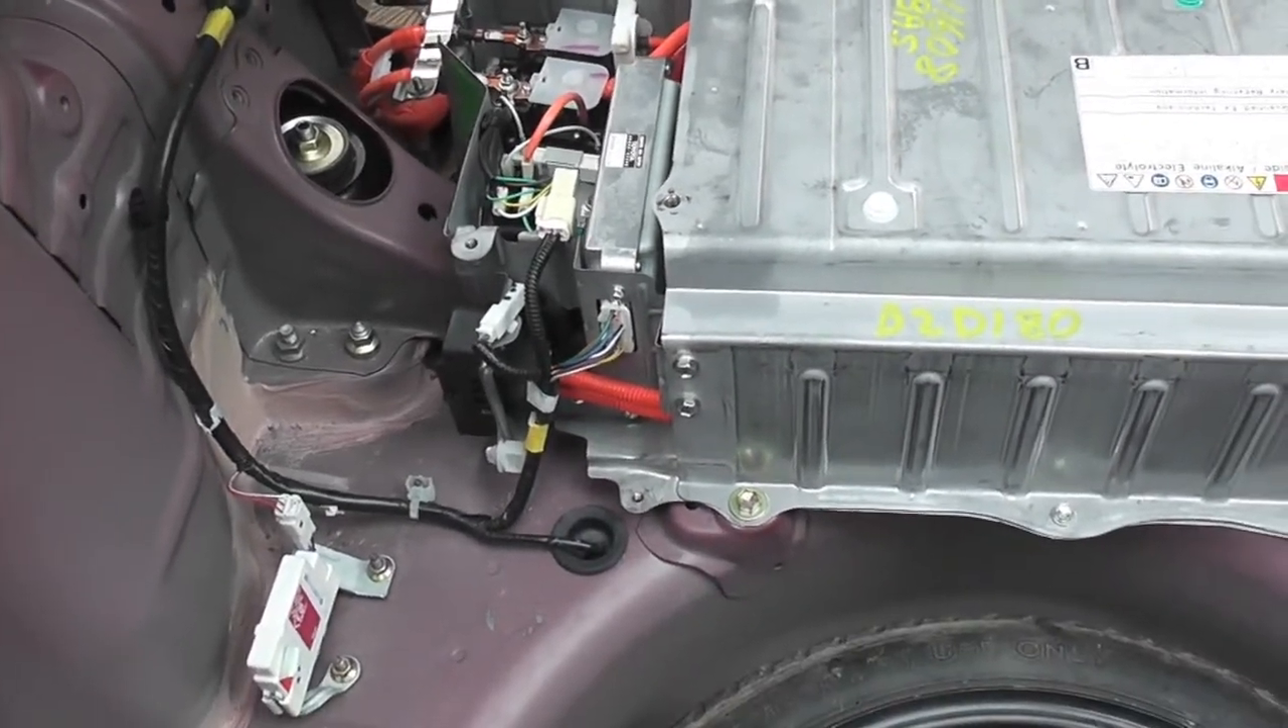Okay, I've got the remanufactured hybrid battery in place in my Gen 2 Prius.